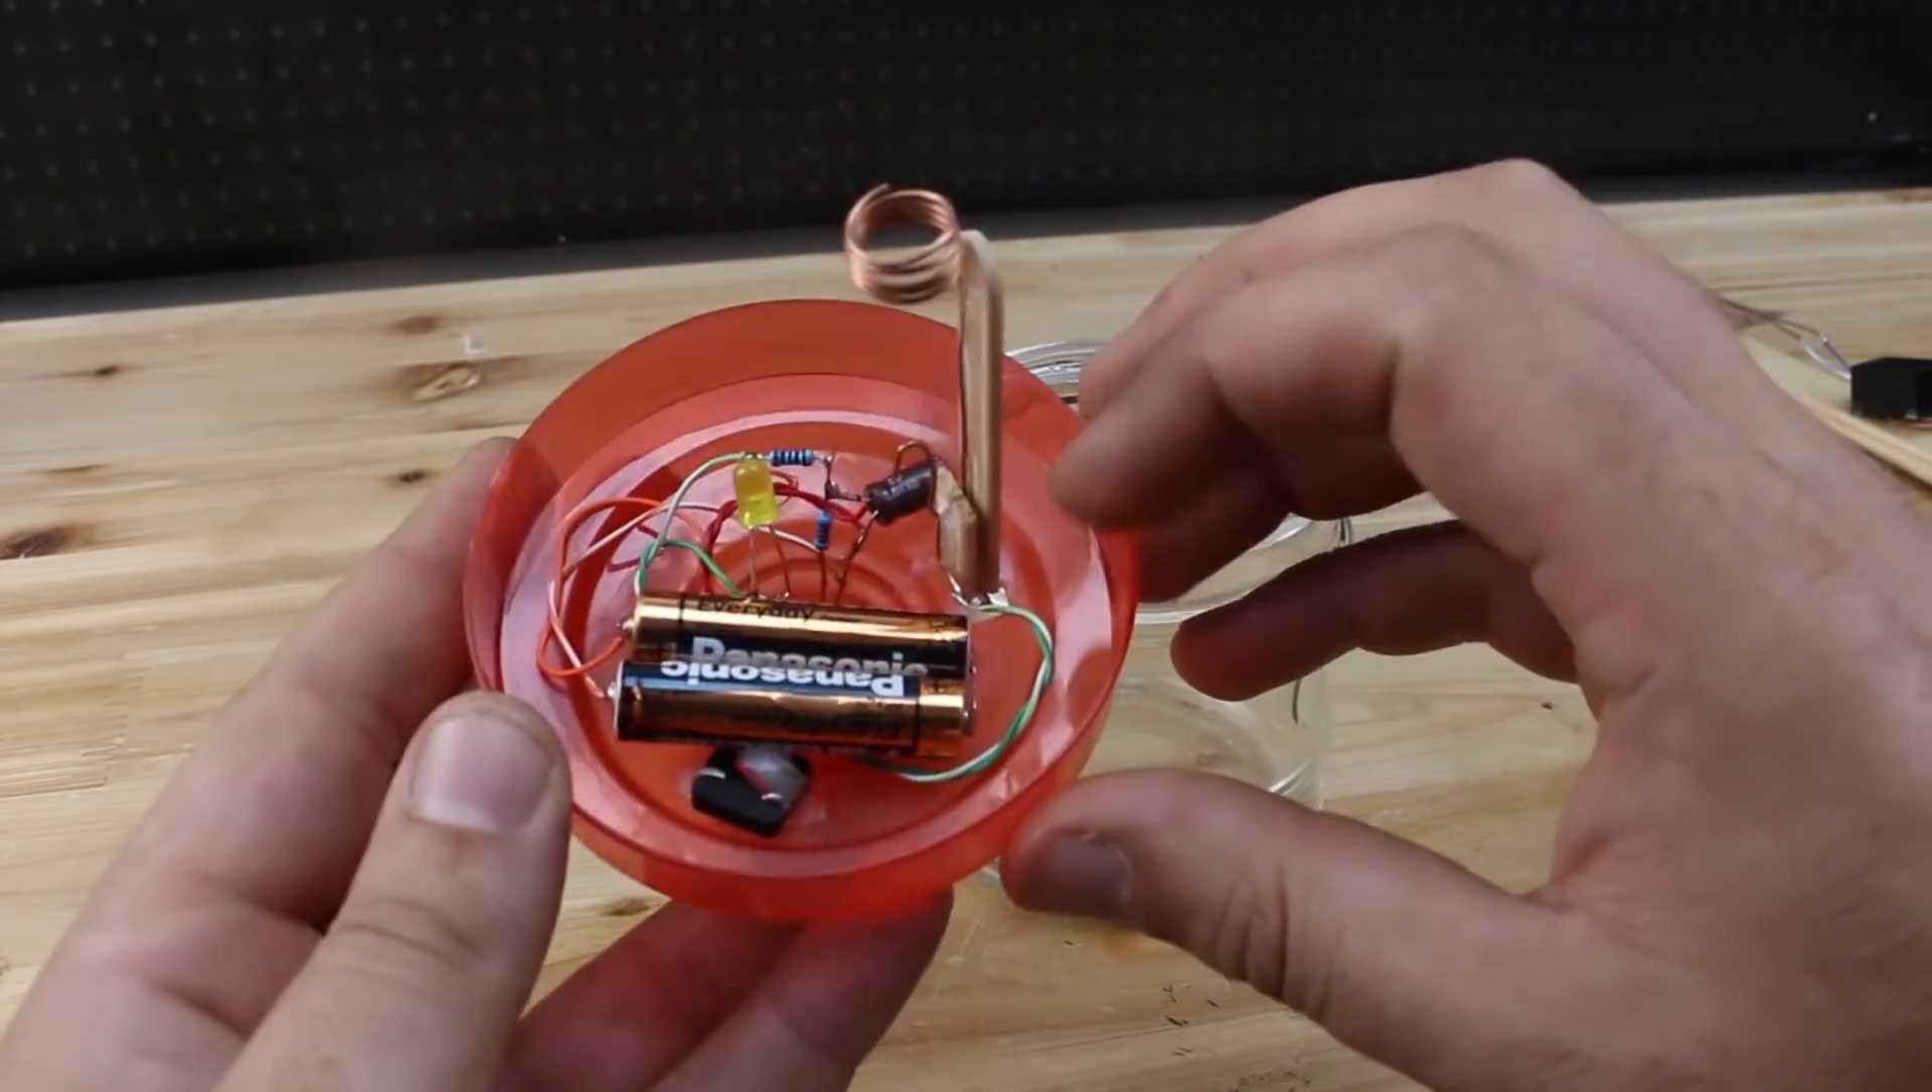On the lid I have glued everything, the sensor, the batteries and the circuit.